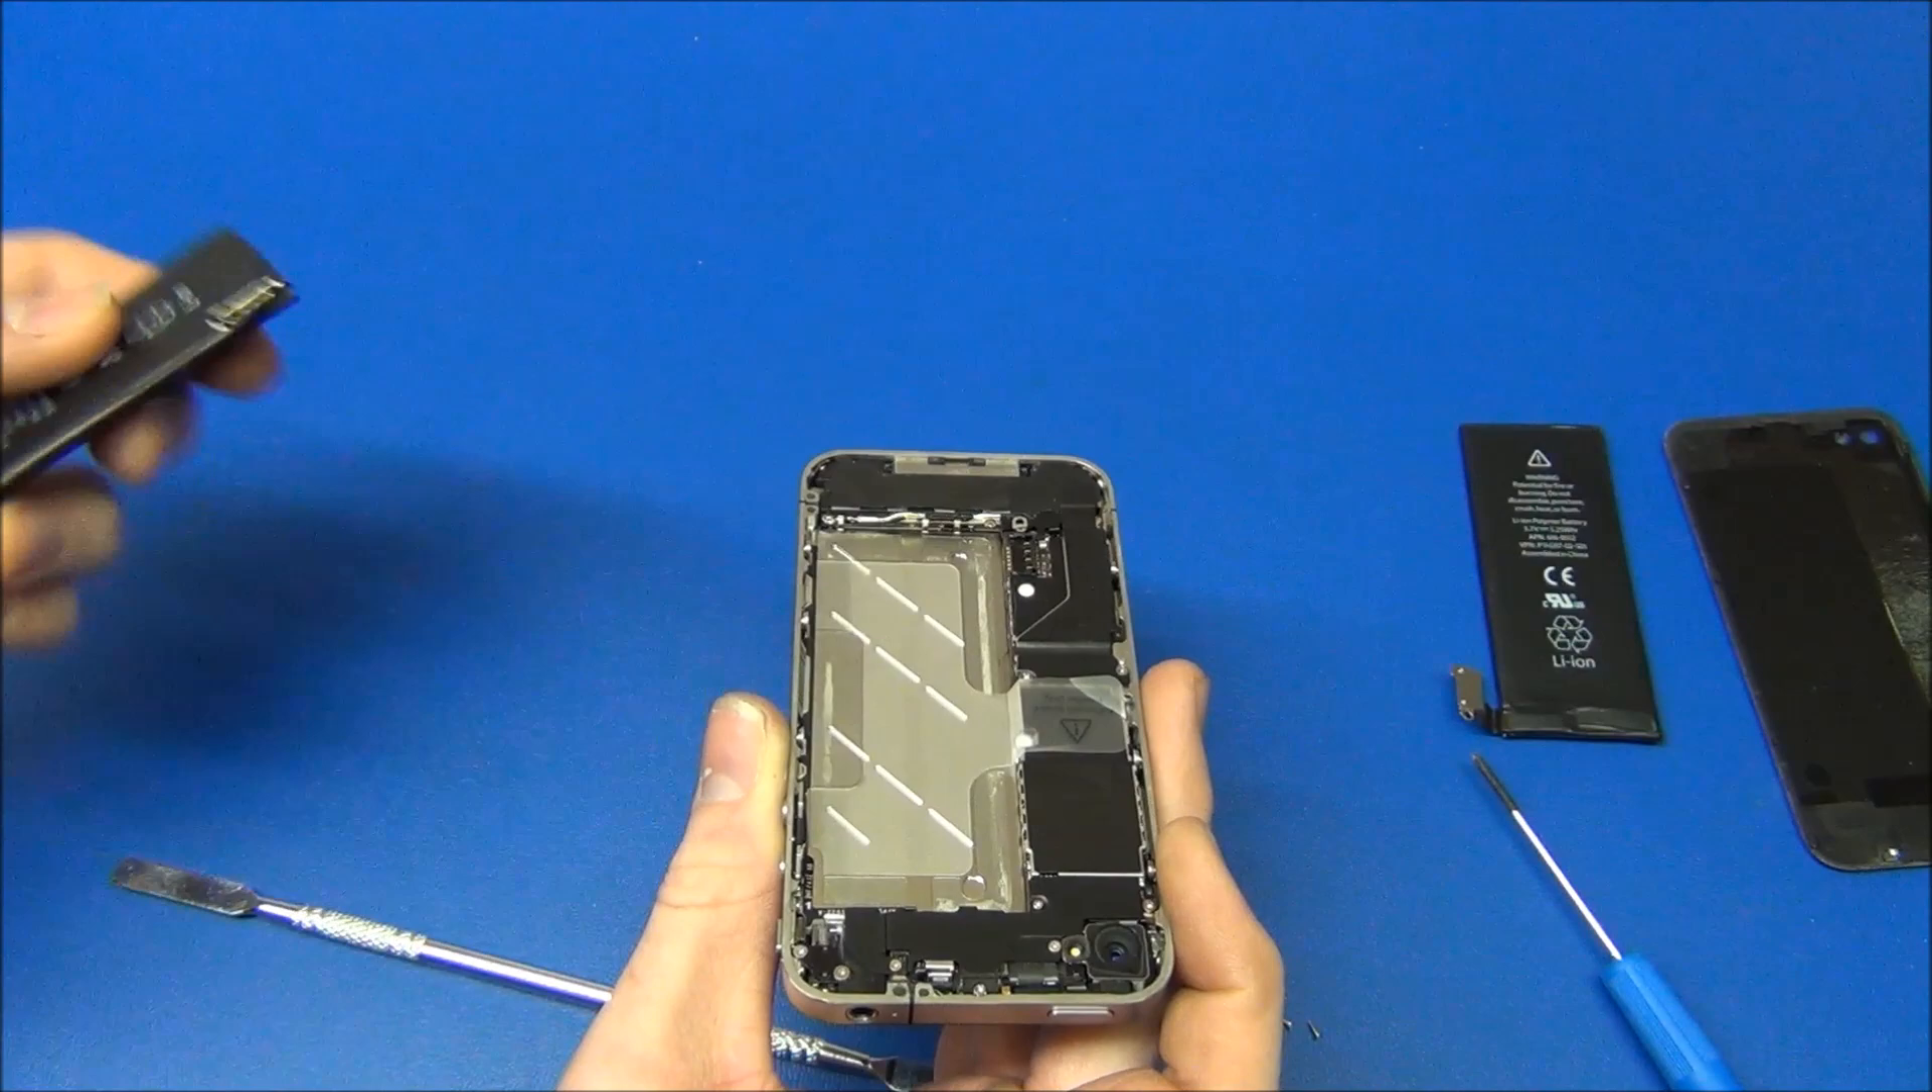So the old battery has come out and let's just put in the new one.